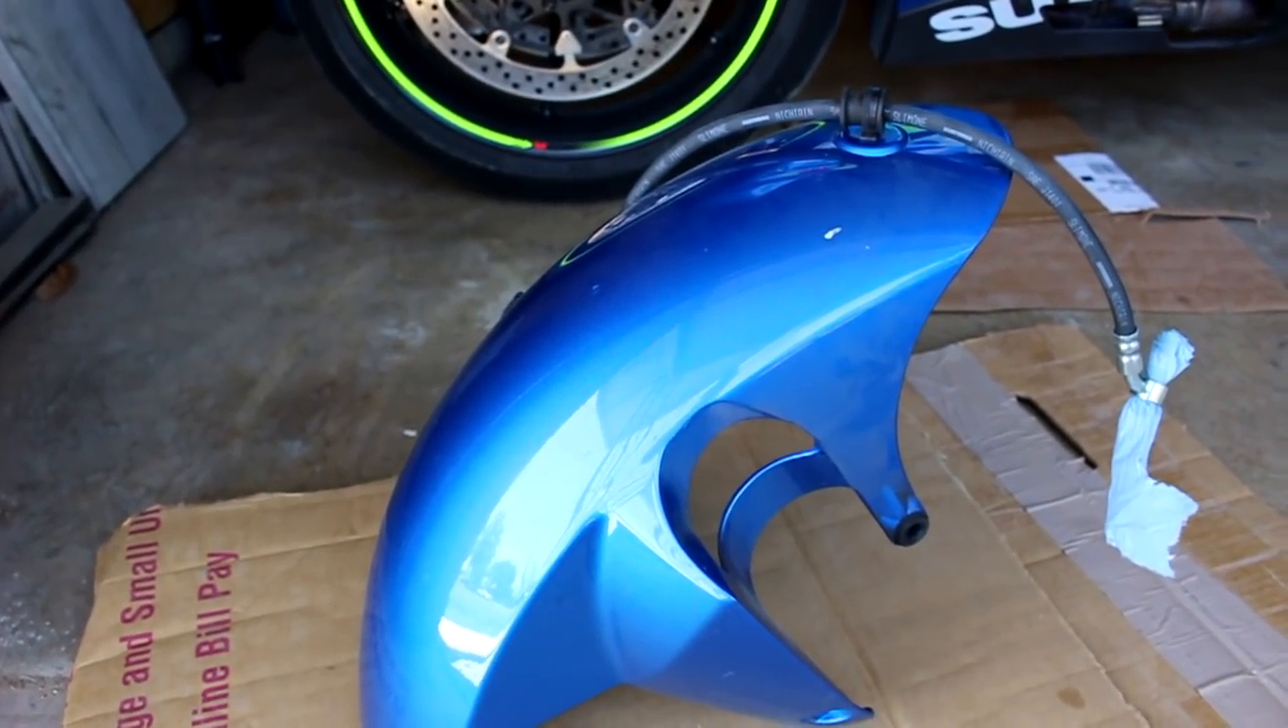Okay, so I got the fender off.